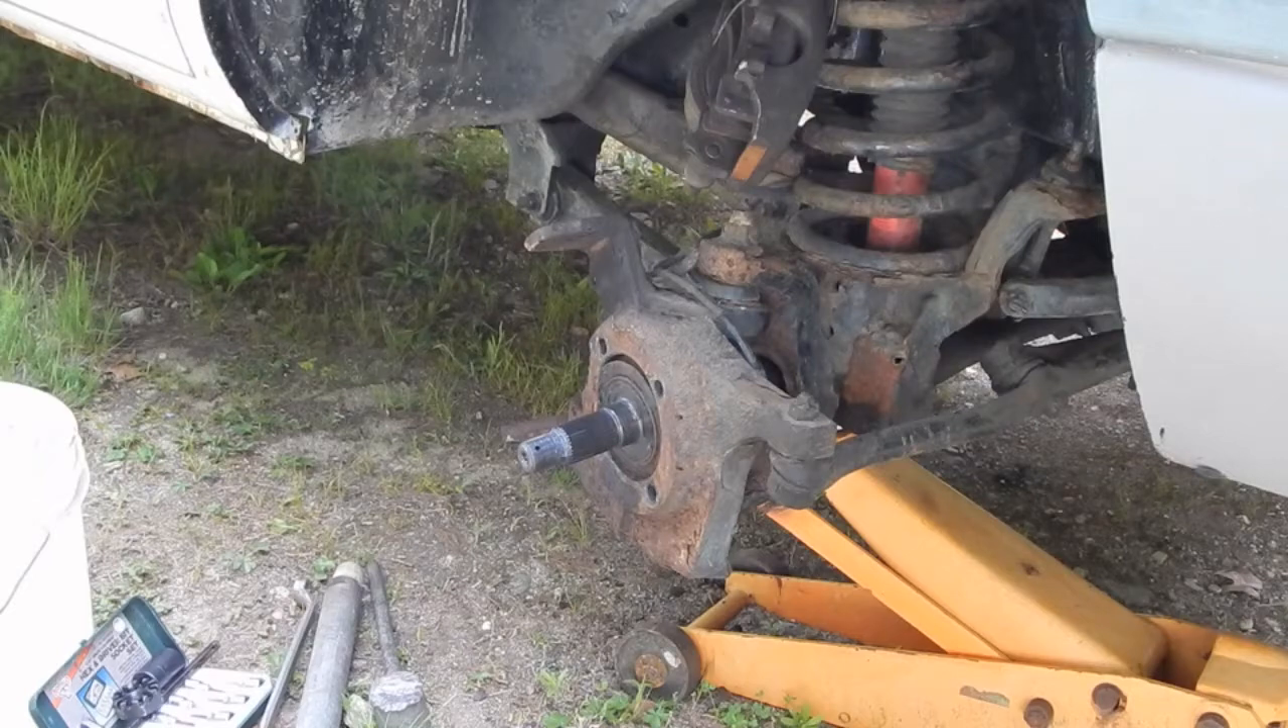Alright, so I've got my hub assembly off.